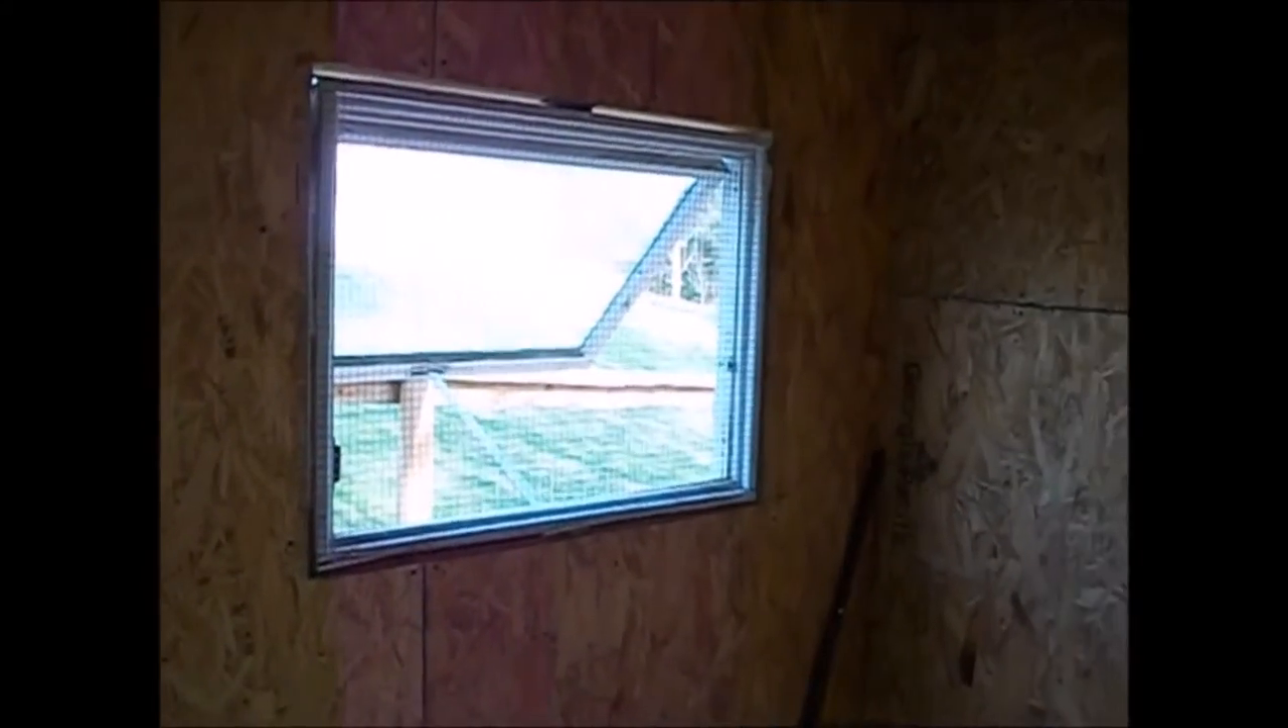All right we got one window all wired up all ready for the trim.